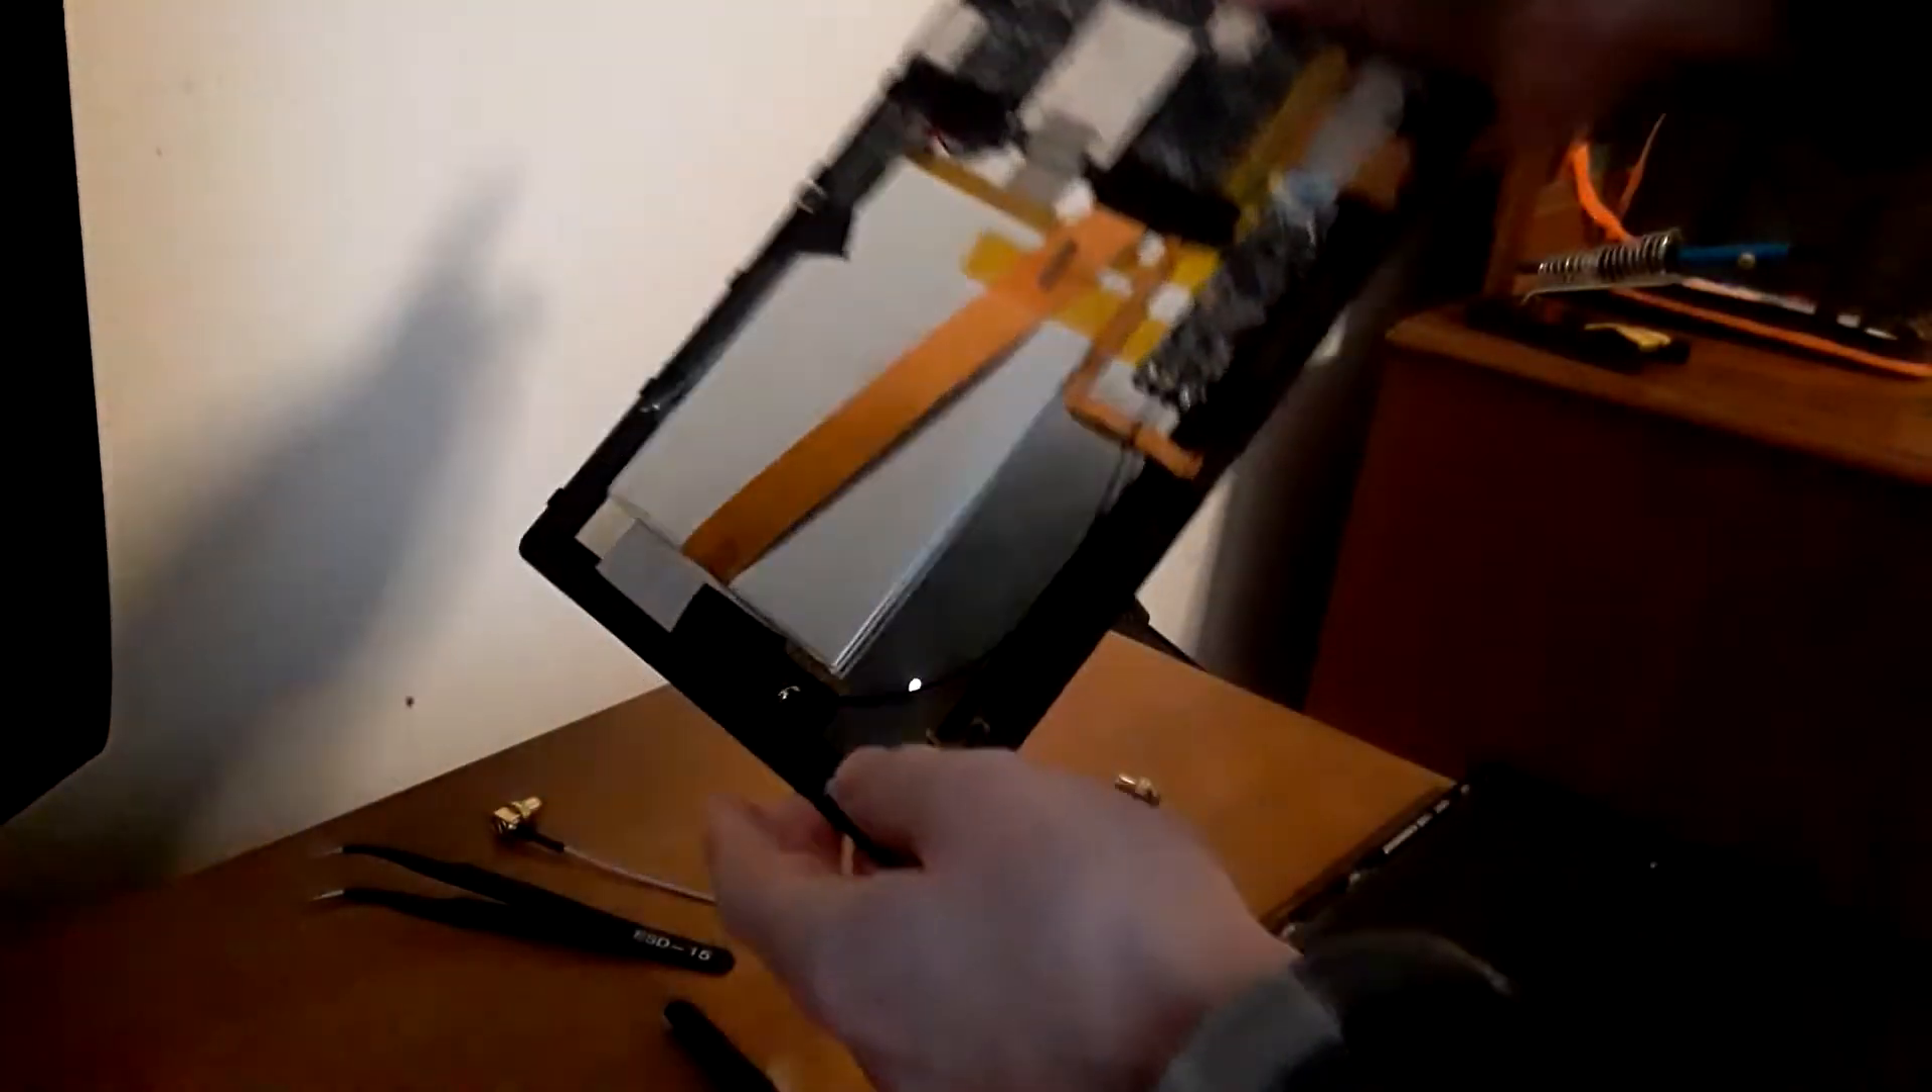And as you can see now I got the cover off you can take a look at the inside.